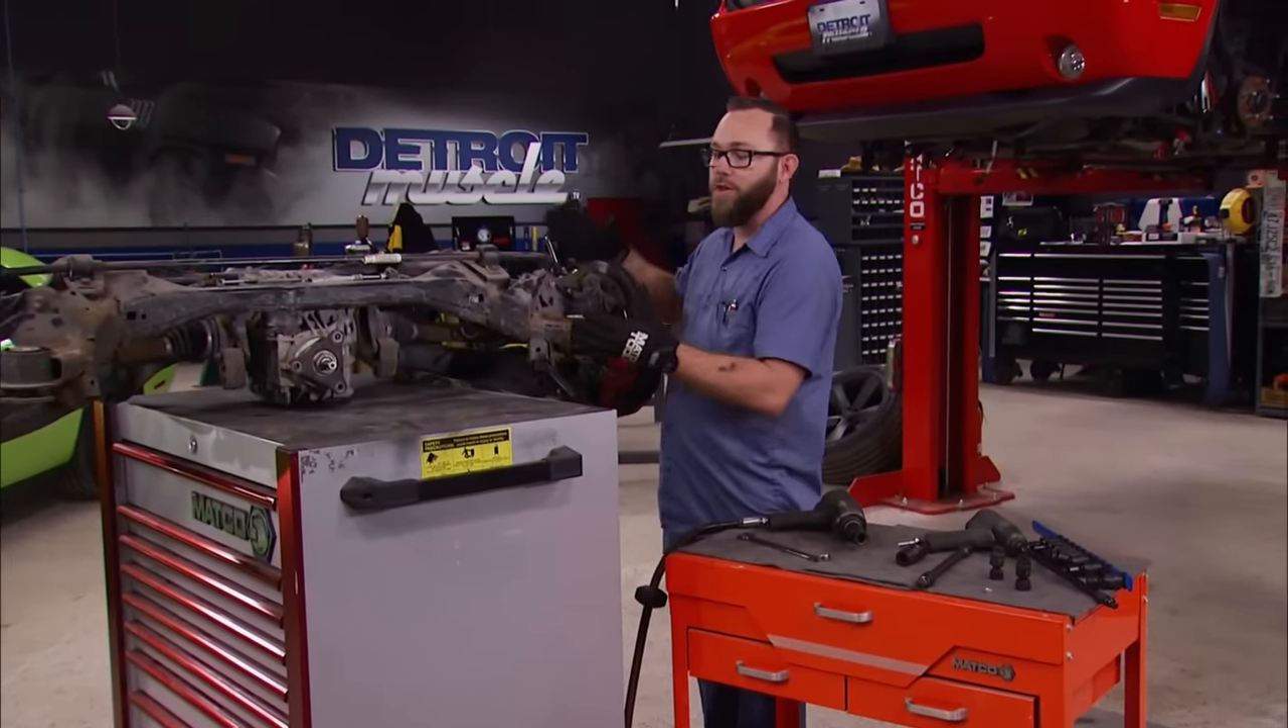Well, we've got our rear end assembly out of our Challenger and on this cart out here in the open where it's easier for us to work on and easier for you to see.